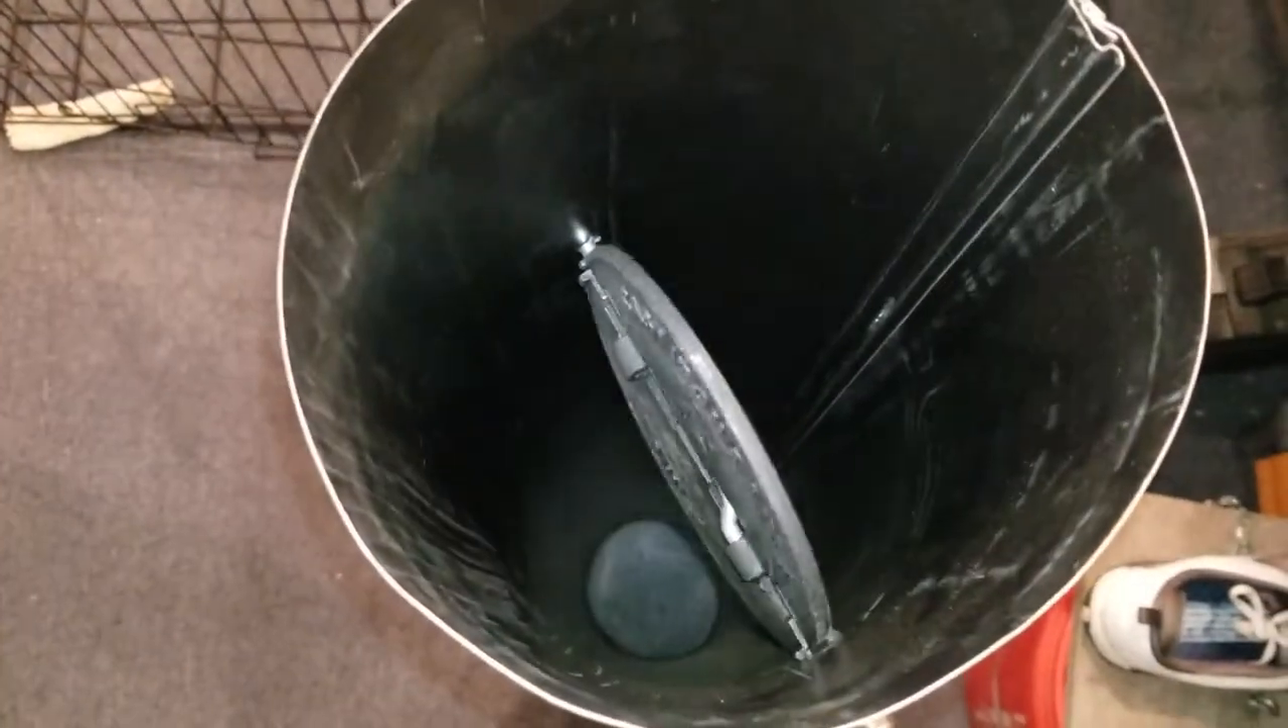So, we got our dampener installed, so we can control the flow of air.